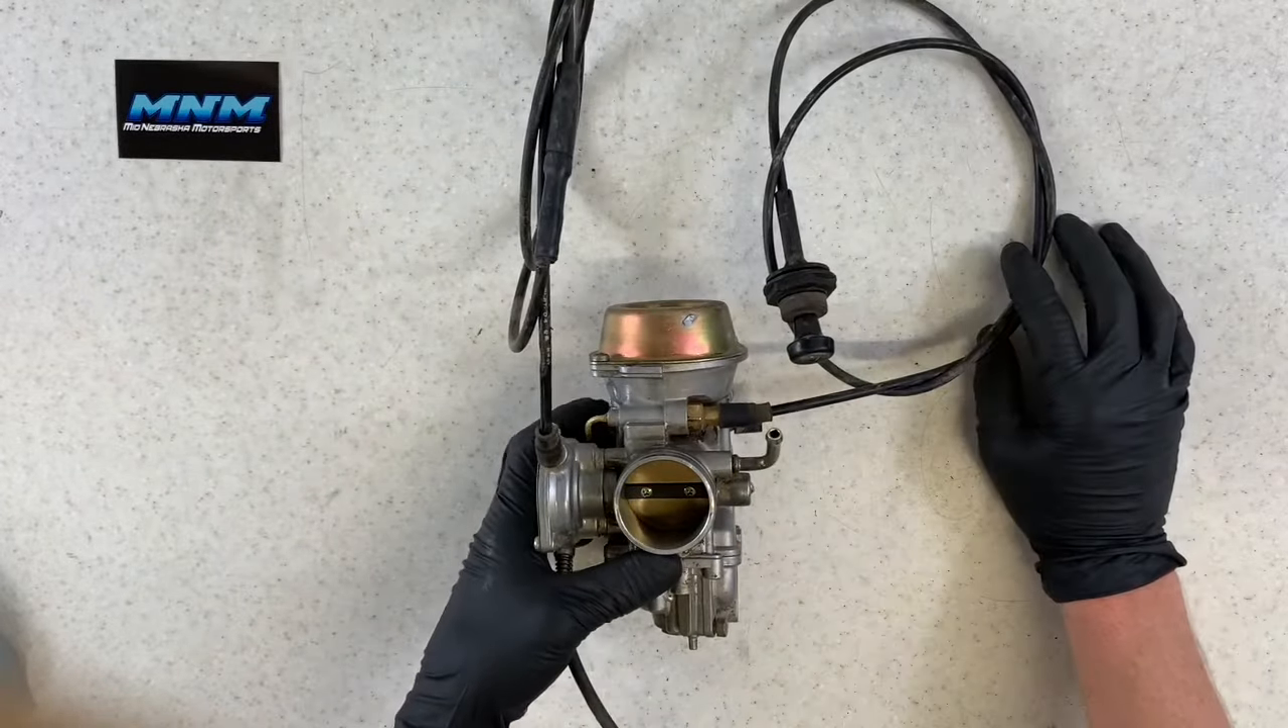We've got the cables that we pulled off with the carburetor here.